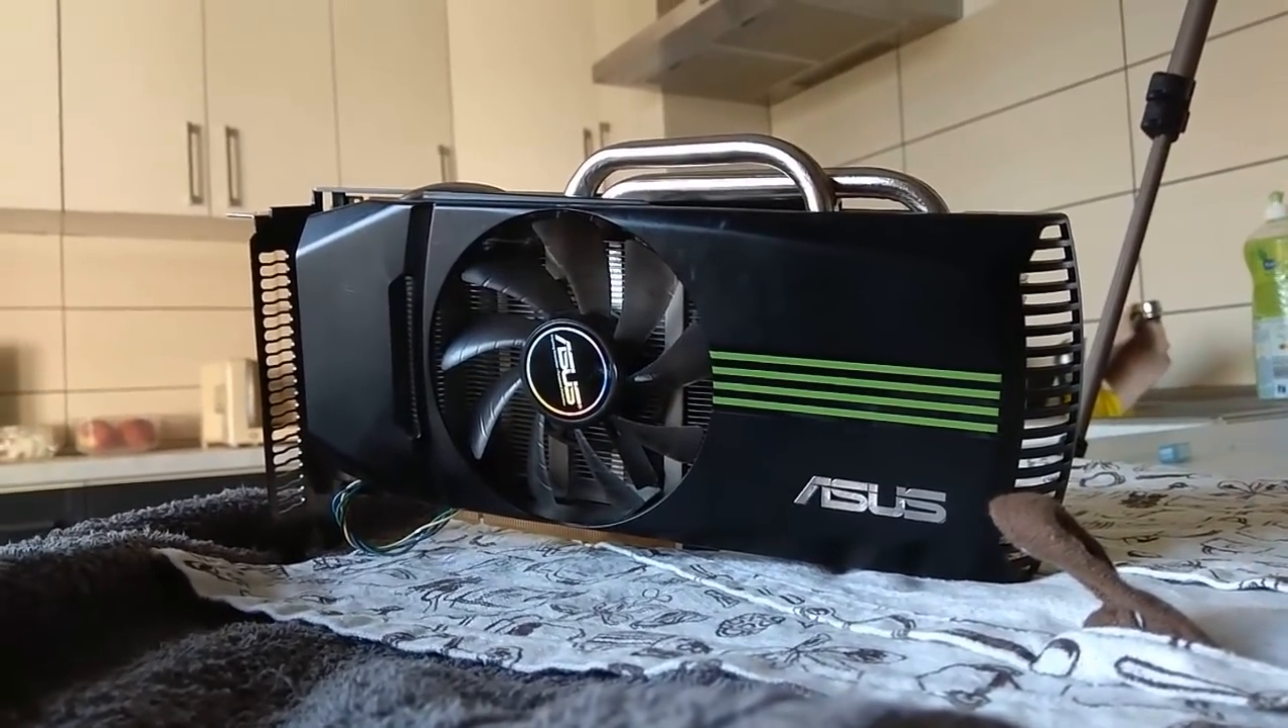Nasza karta już jest złożona, teraz tylko zostało włożyć ją do komputera i sprawdzić czy działa.